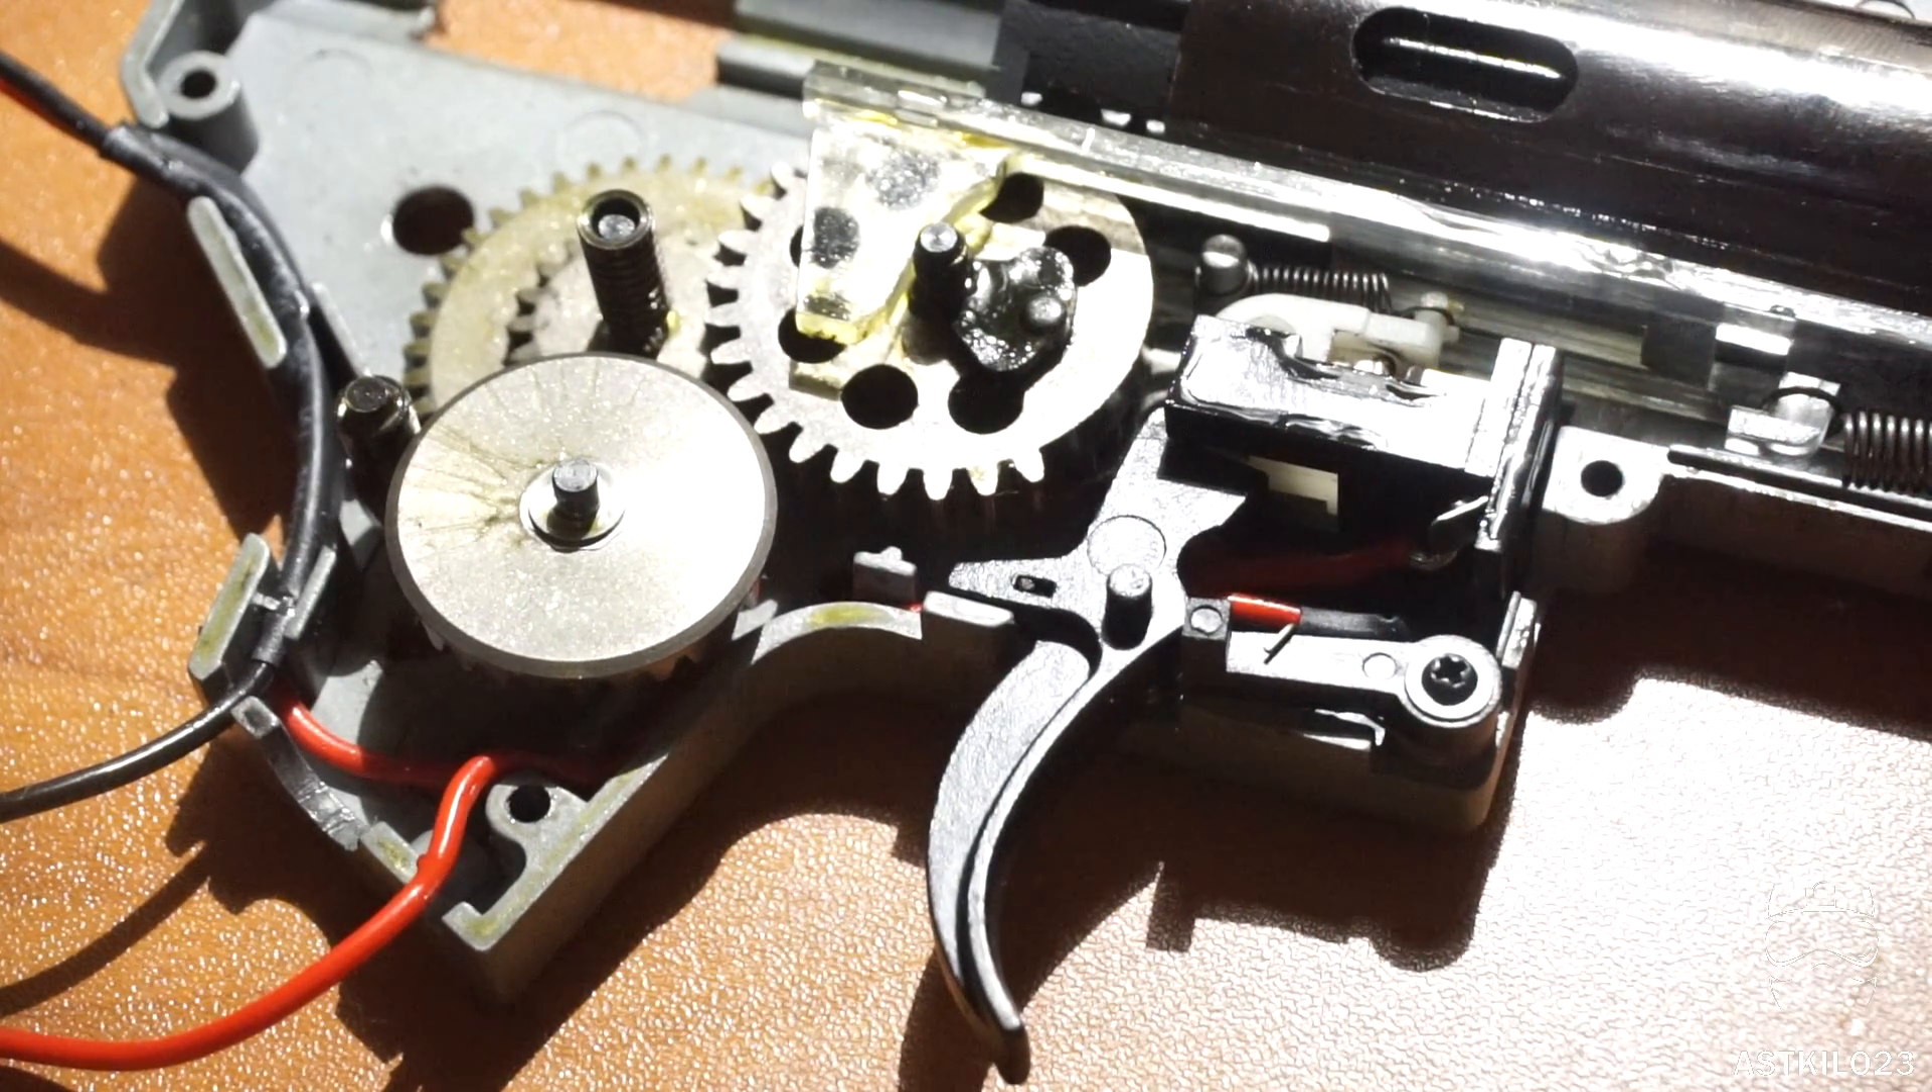Currently I have the gearbox open and we still have the old wiring installed.